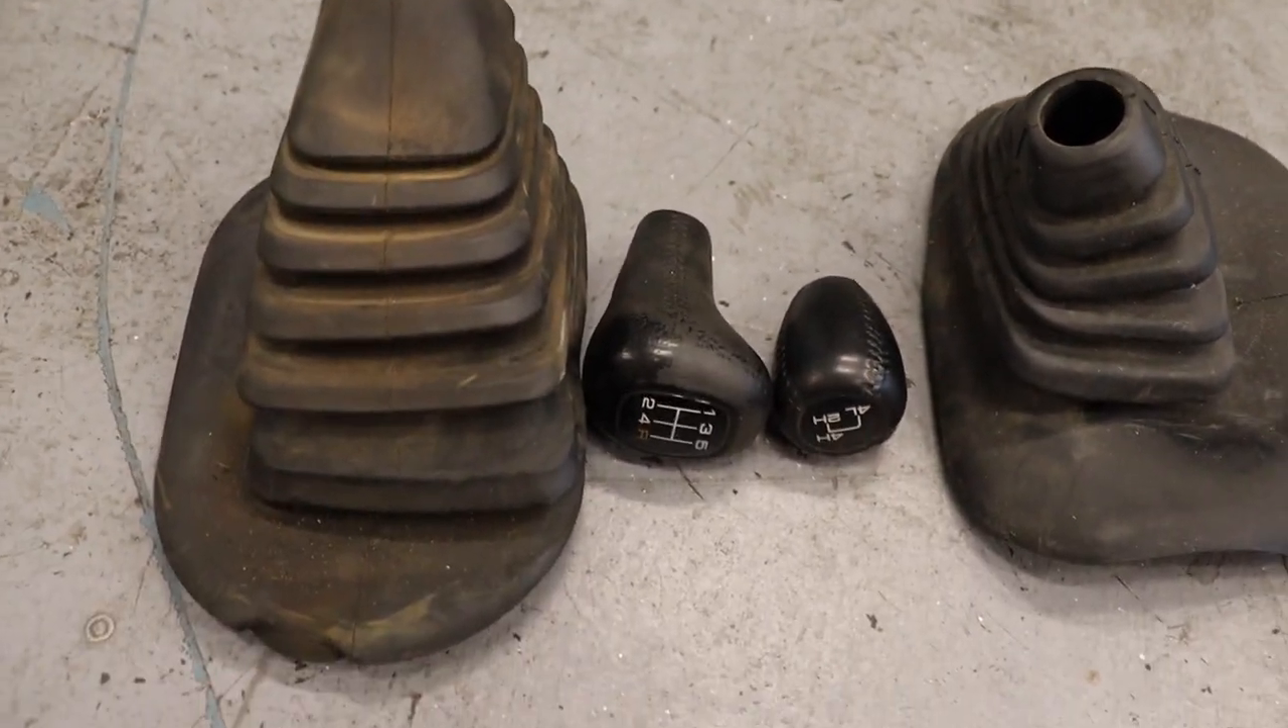To make it a little easier on ourselves, I've removed the shift boots and shifter knob for both the transmission and the four-wheel drive gearbox.